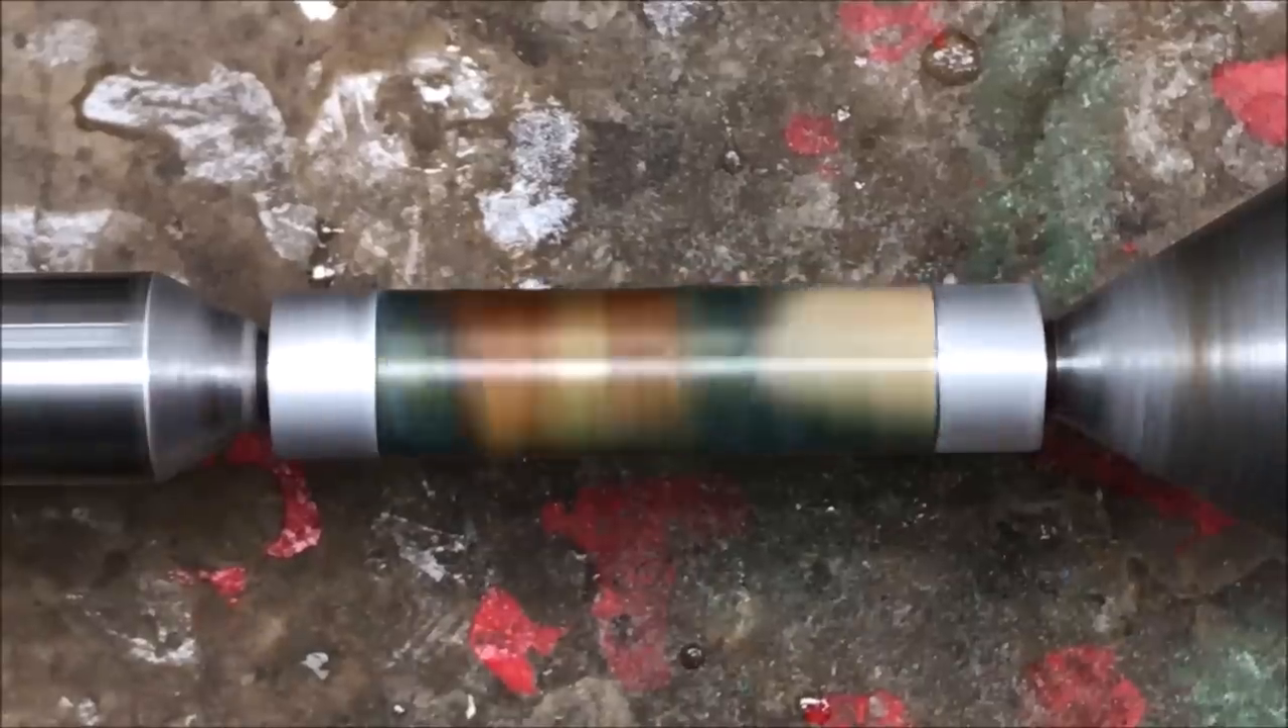I've got the blank back on the turning bushings.